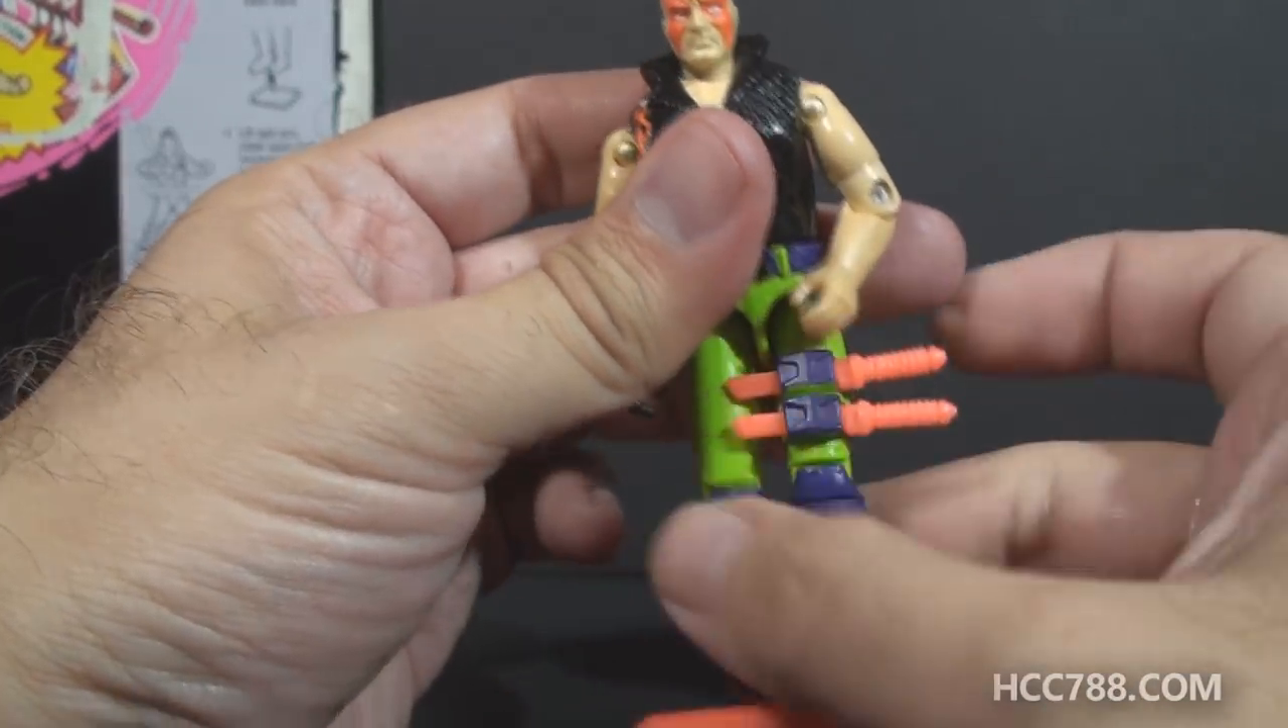They're sticking out really far on the outside, and on the inside, they're kind of stabbing his other leg.